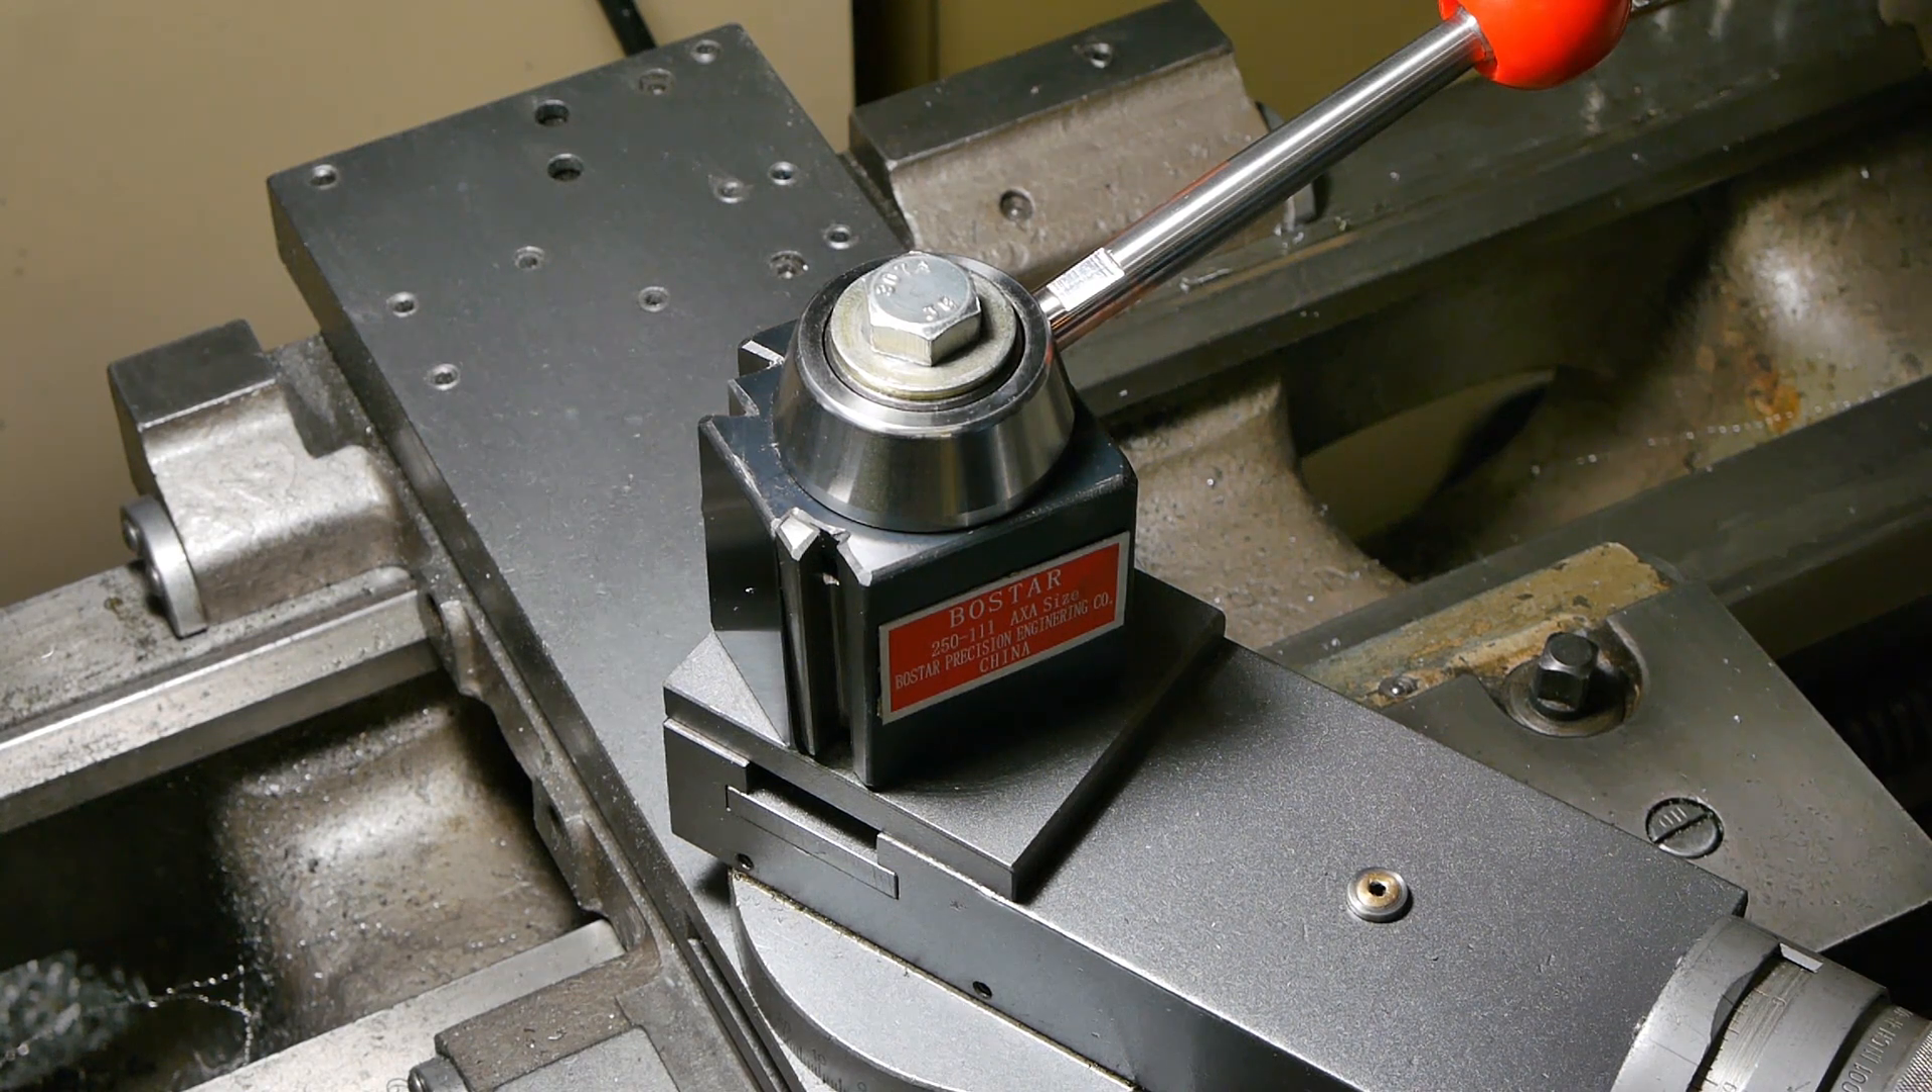So here's the tool post reassembled and back on the lathe.